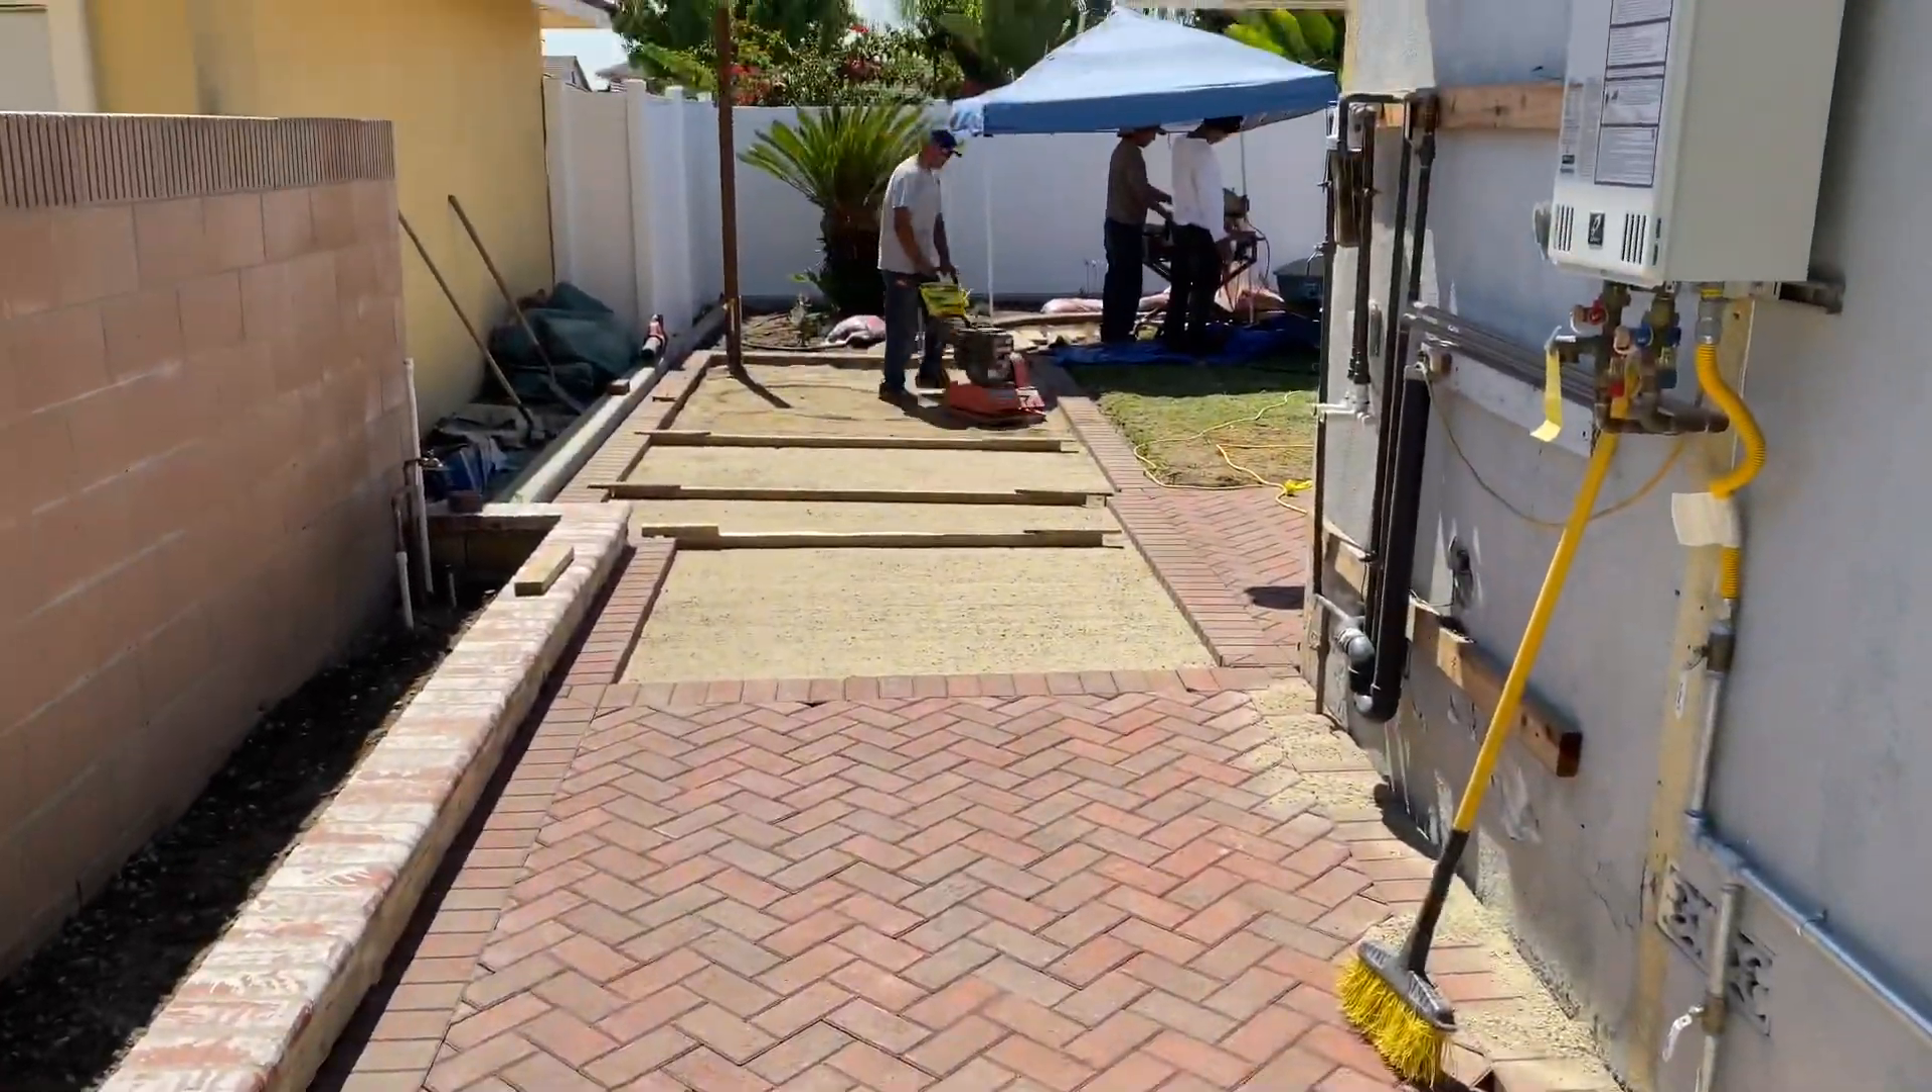Here's a partial section done of the paver floor.